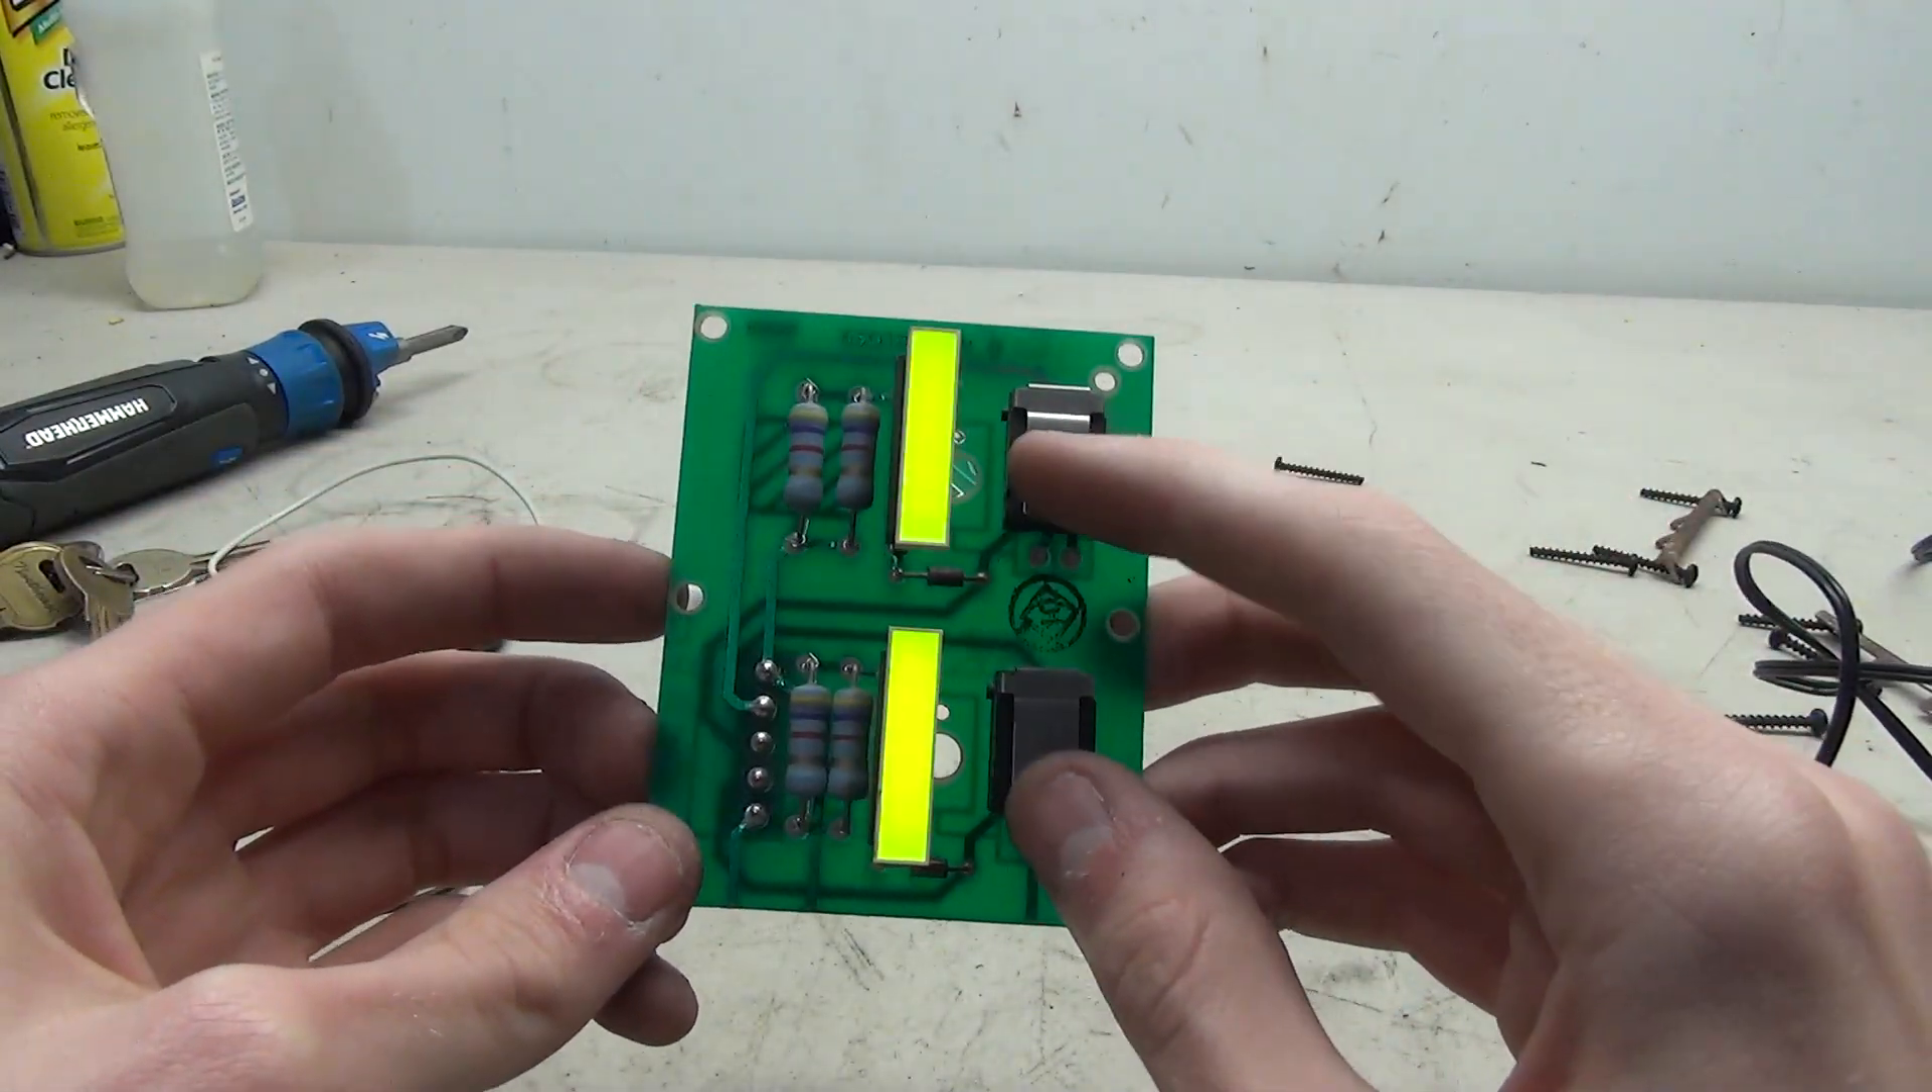So i've added the other resistor and now they both light up at the full brightness.